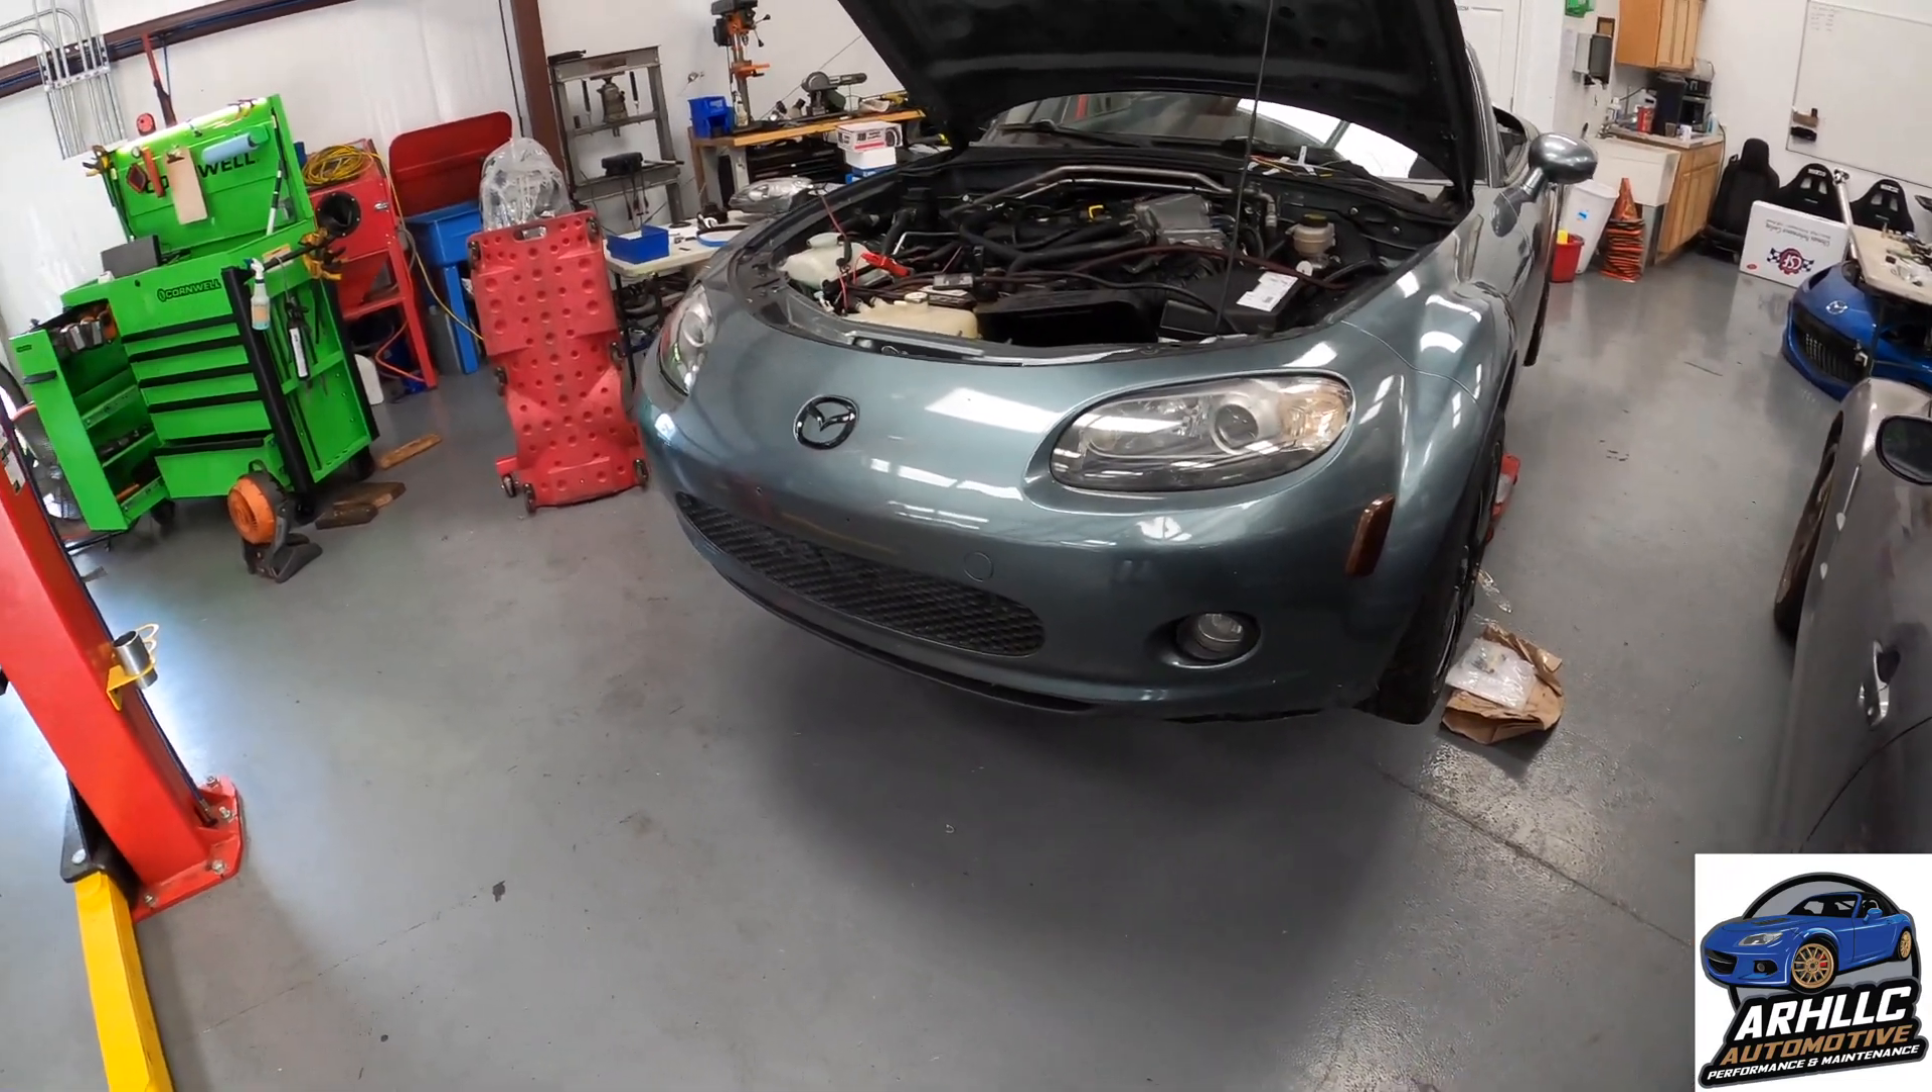But the front end's back on, because now we have all the lights working and everything.